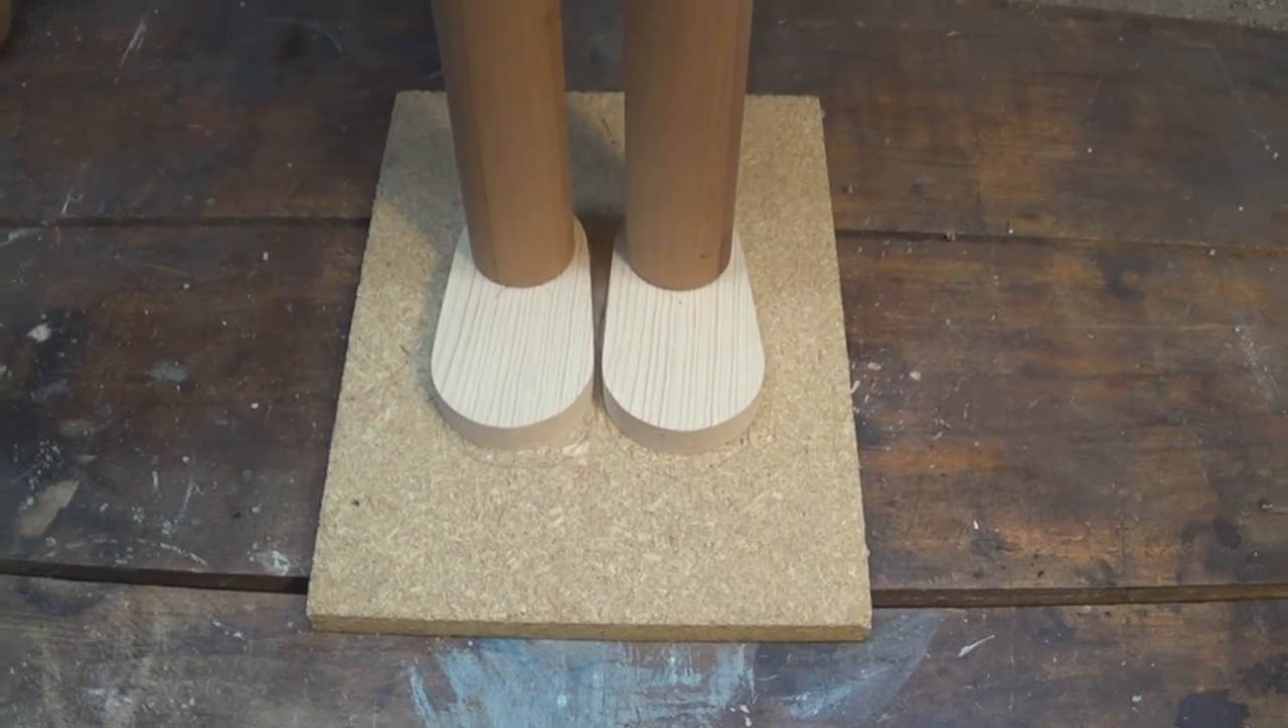Well, there's the feet. All put in place.